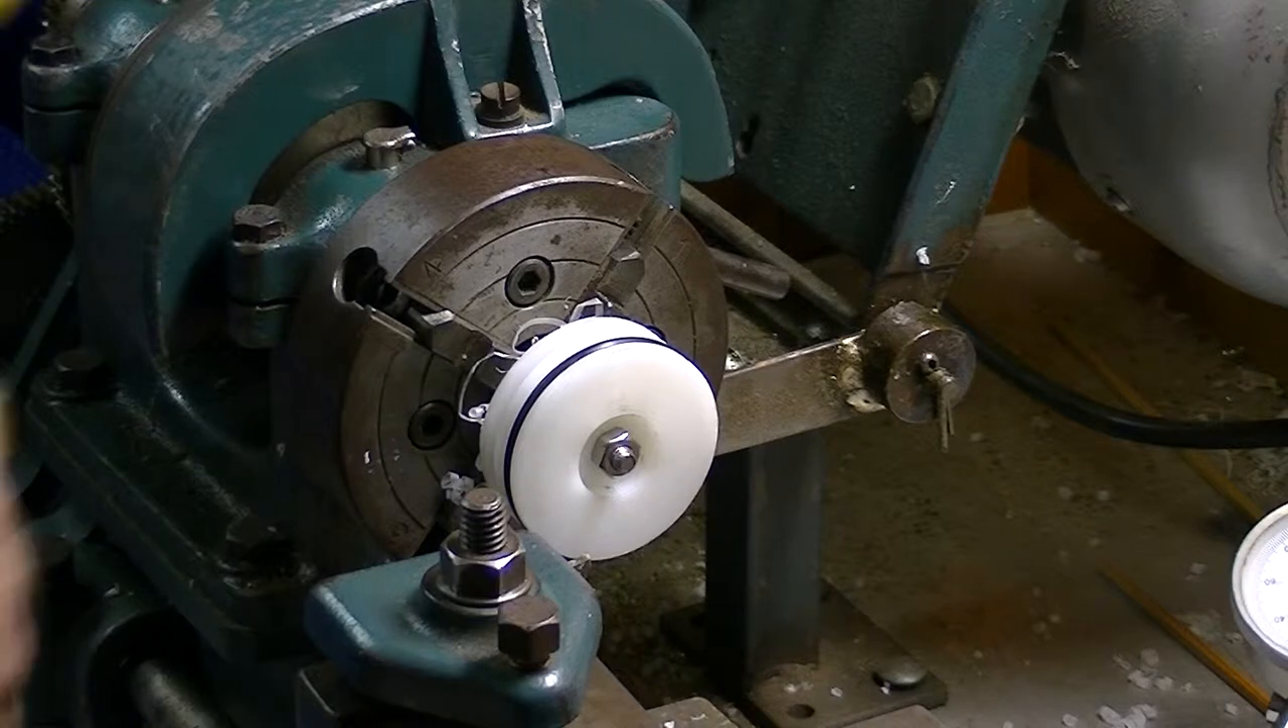And now the final step was to try out the o-rings. They fit nicely.